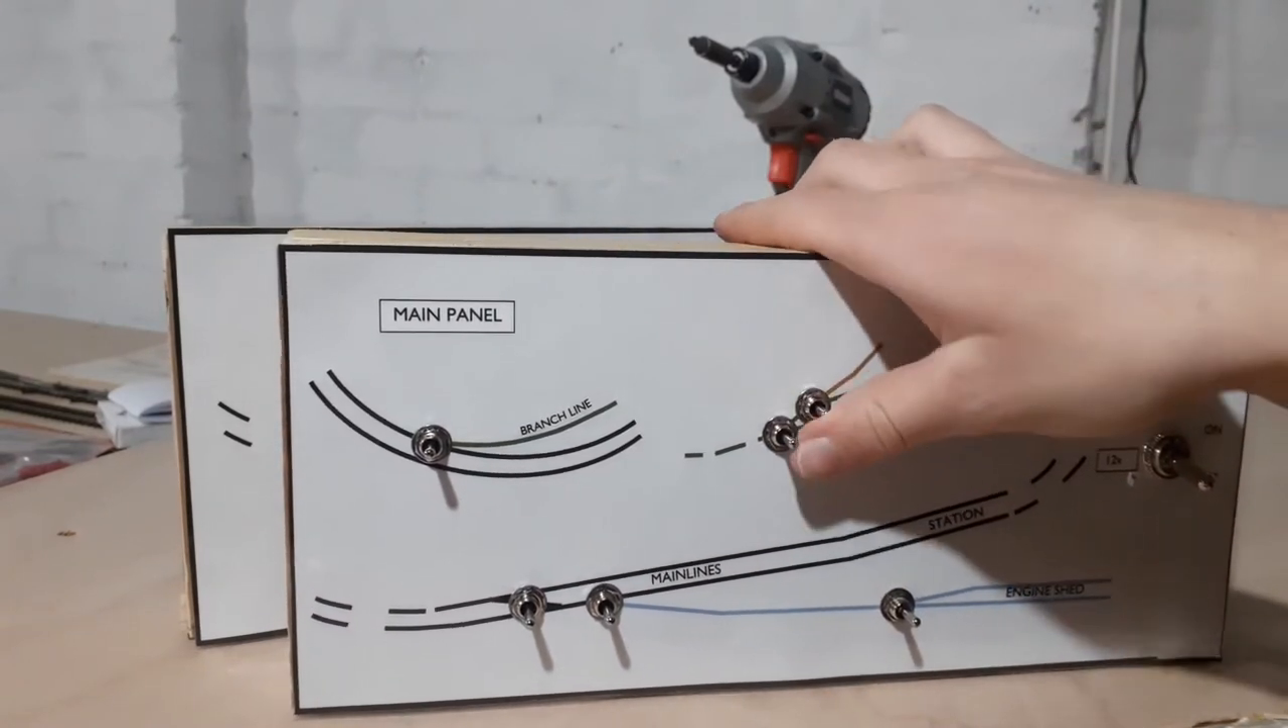I've got all the switches screwed in.